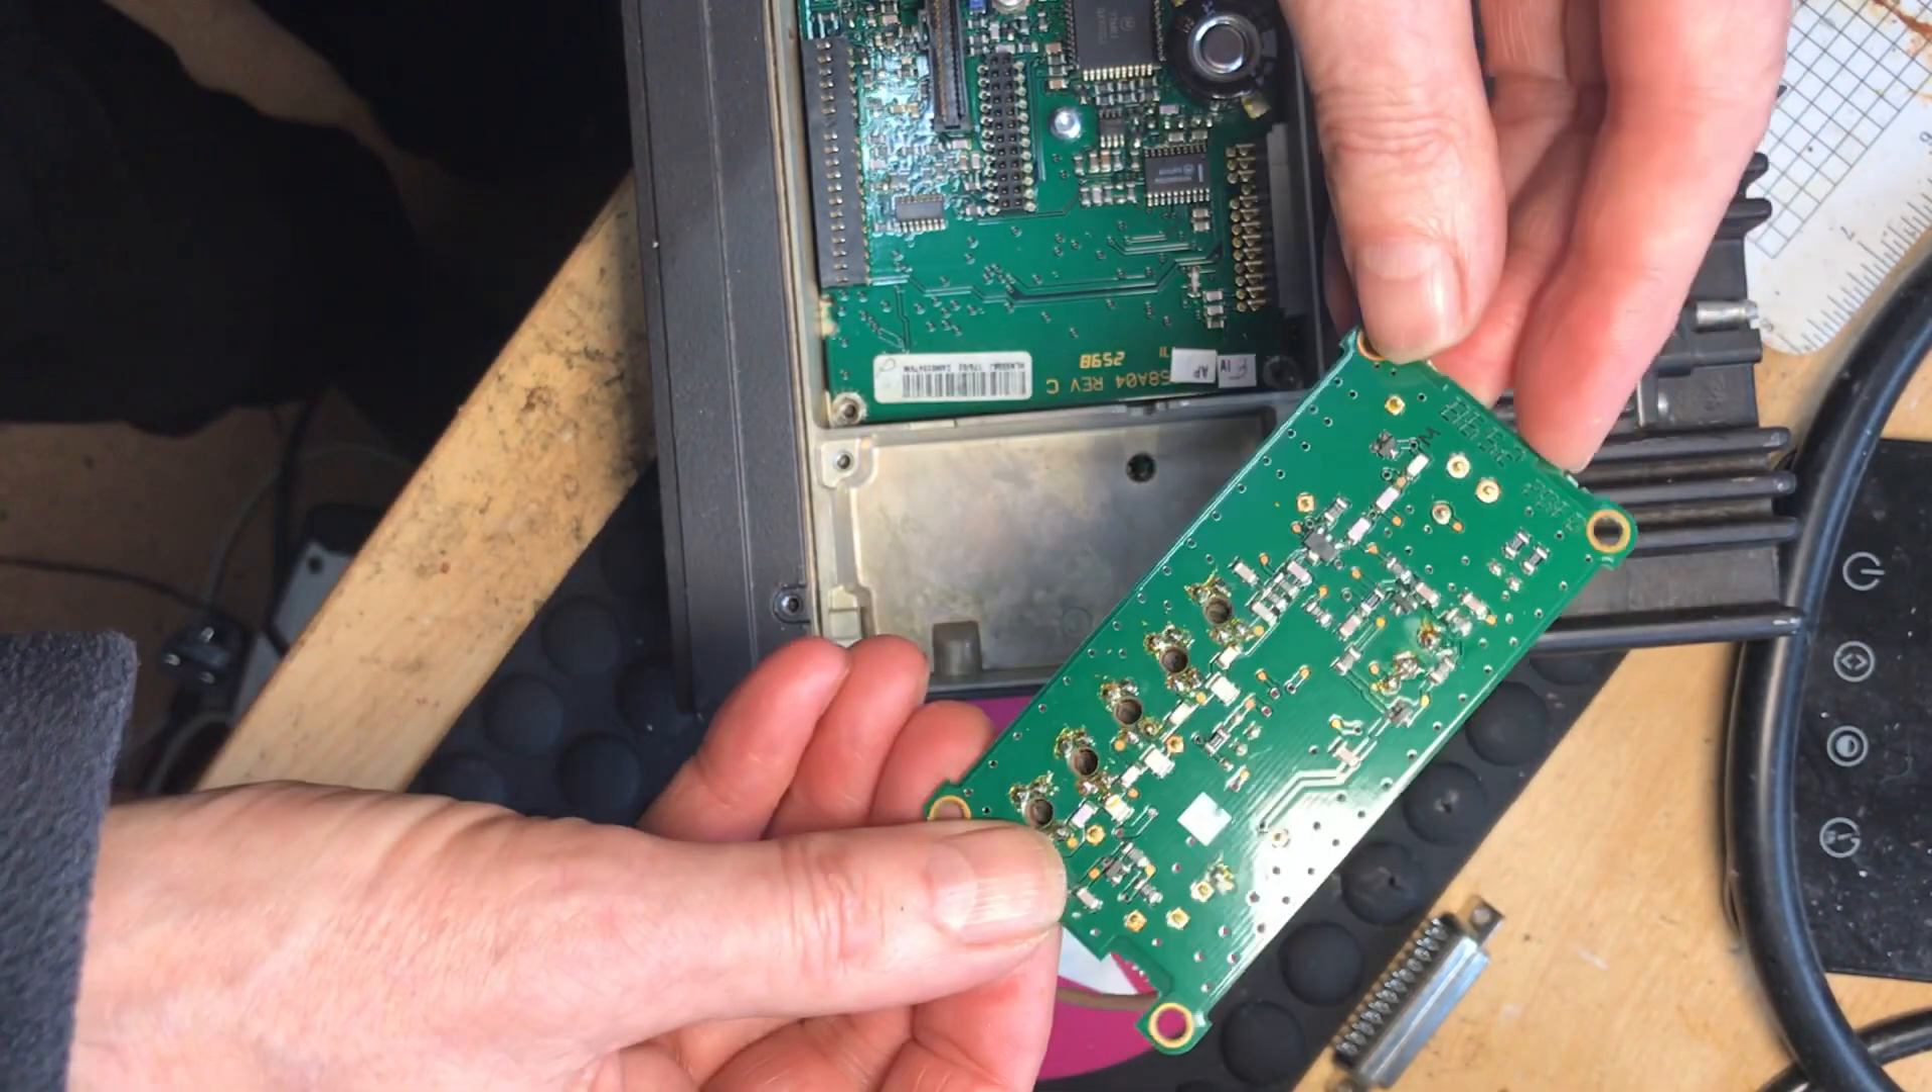So that's the front end board out ready for modifying in the next video I'll explain what we do there.